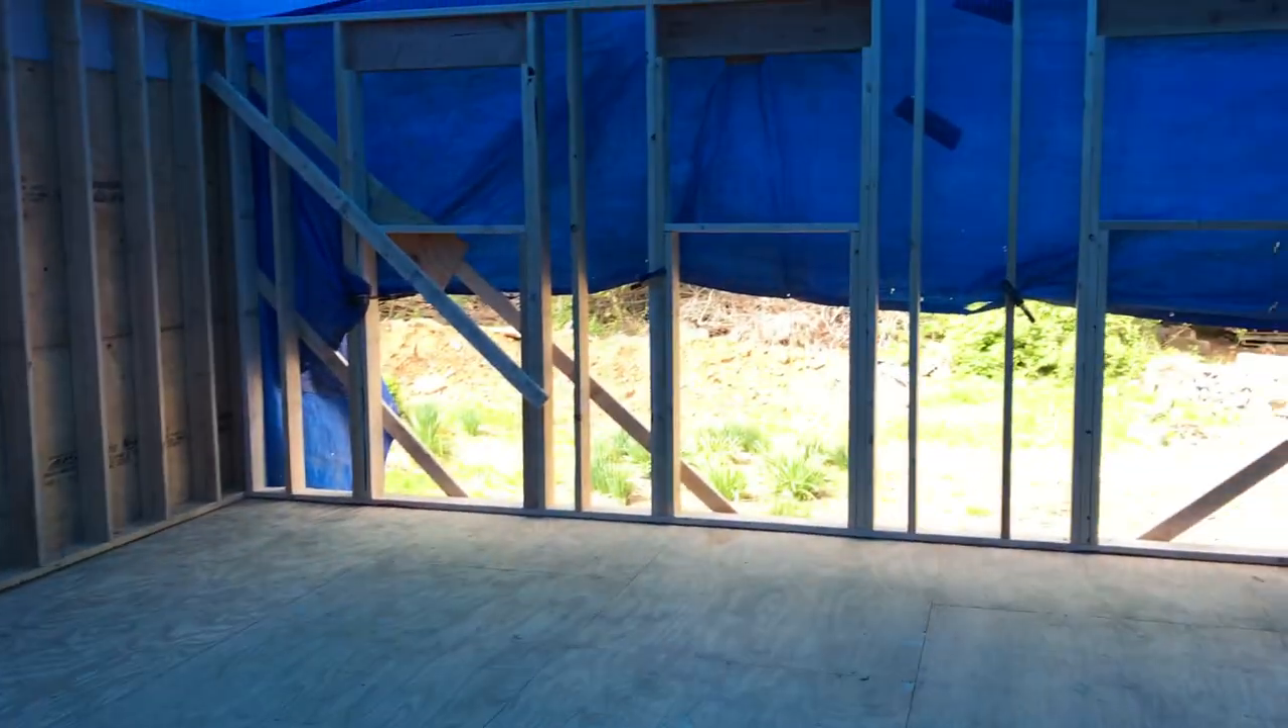The last wall just went in and this one has not been sheathed yet.